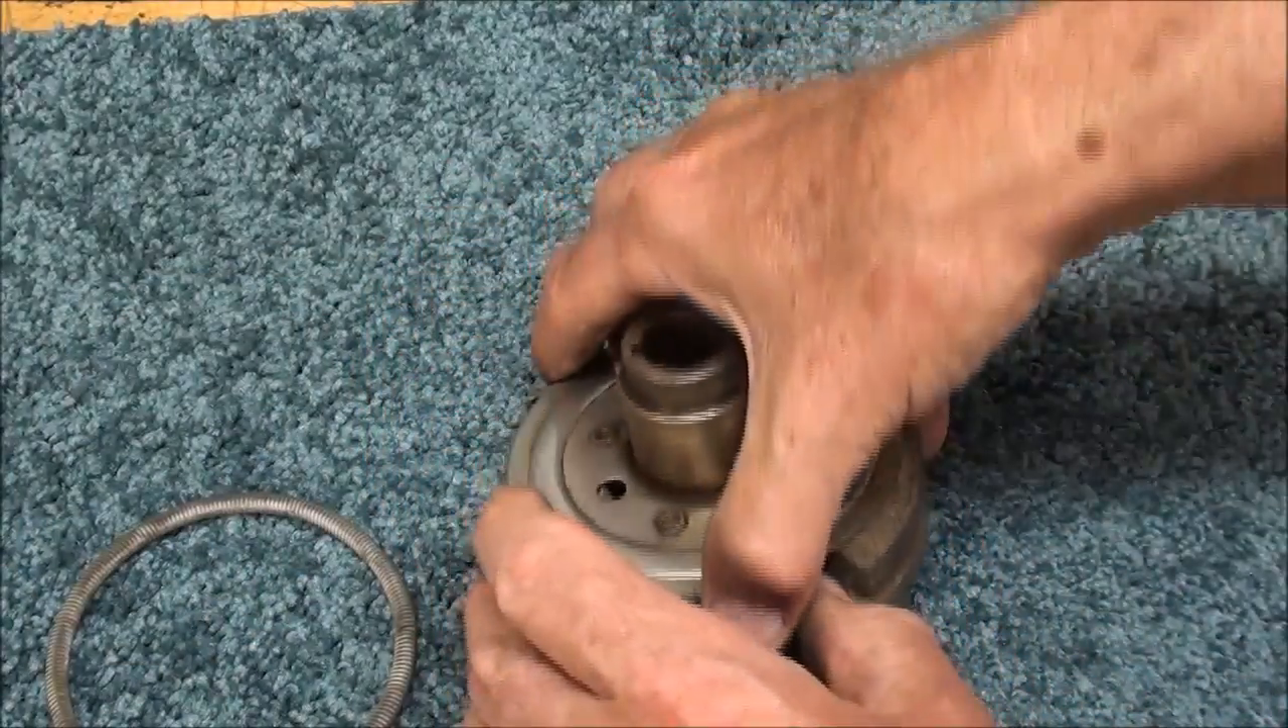I changed my mind, I took the spring off, it wasn't as hard to get off as I thought.